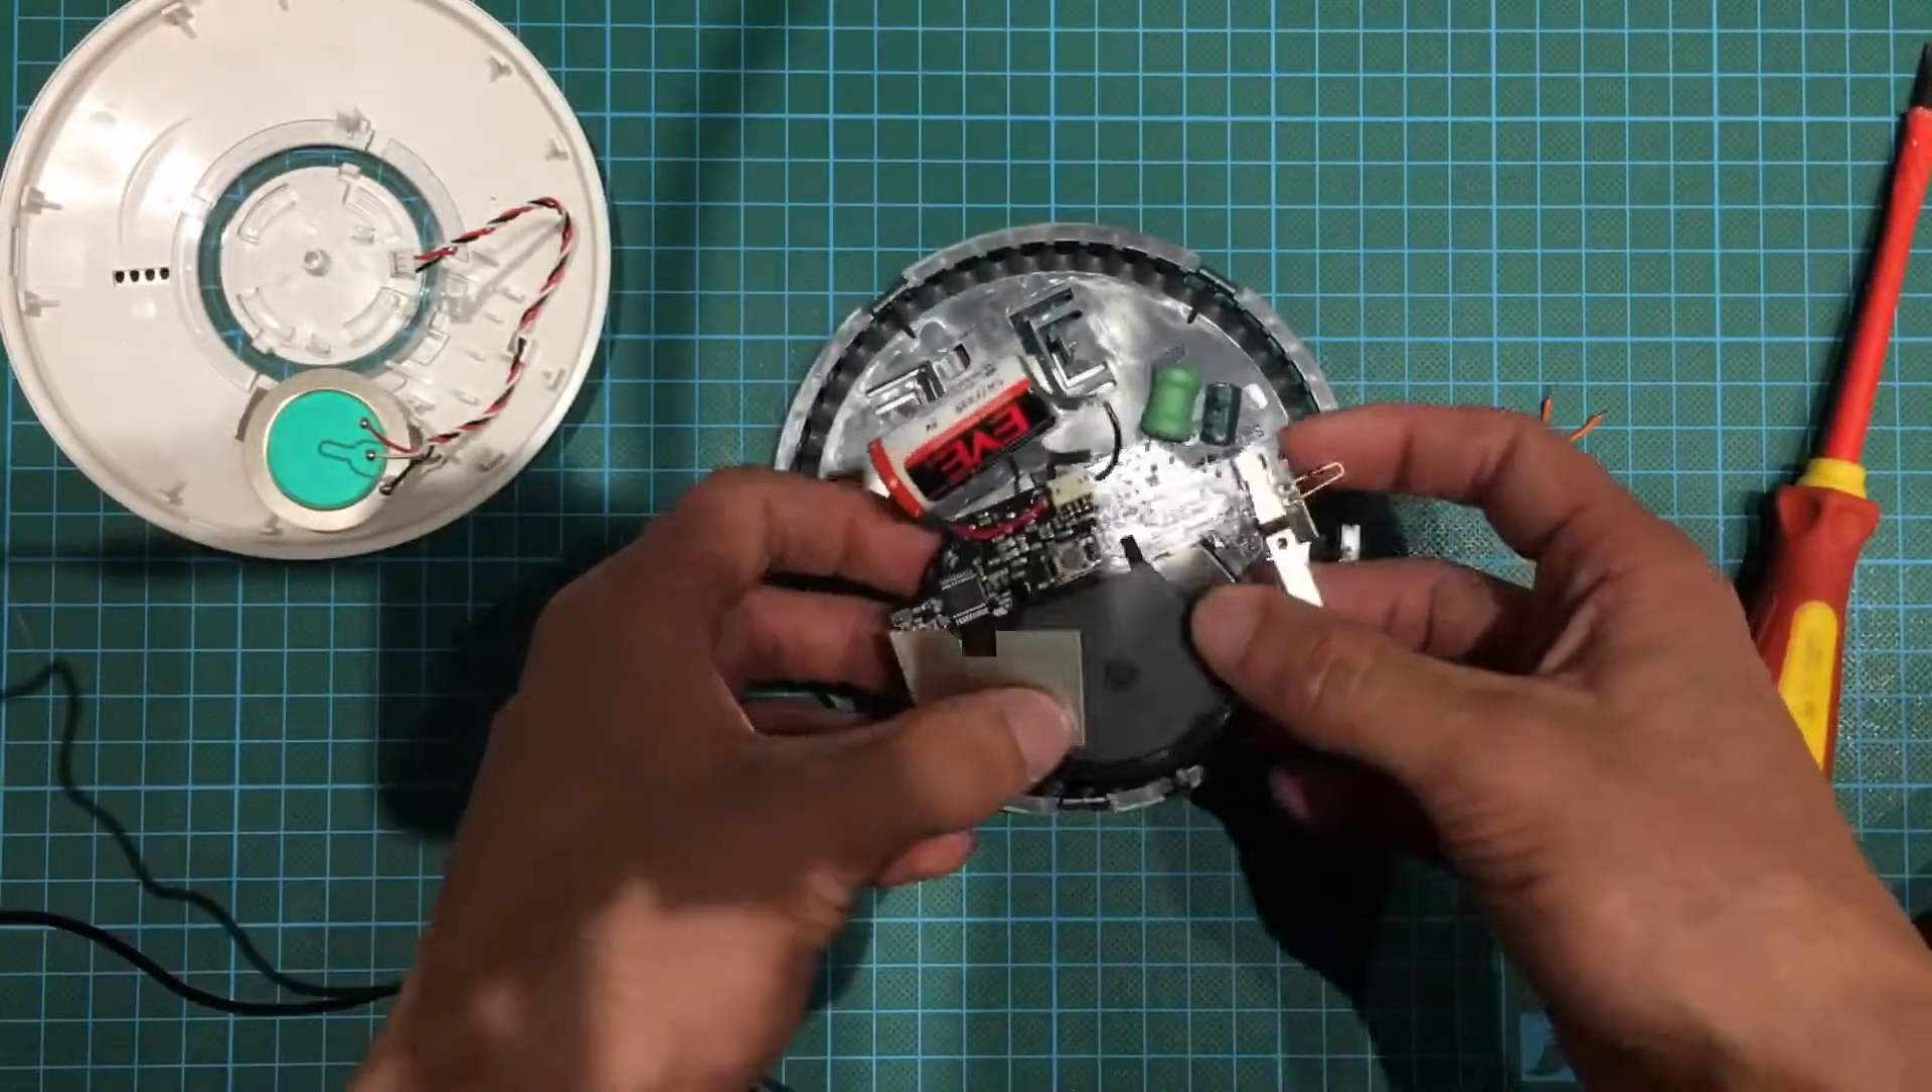Here you can see I'm trying to test it, but I forgot the speaker's not plugged in at this point.